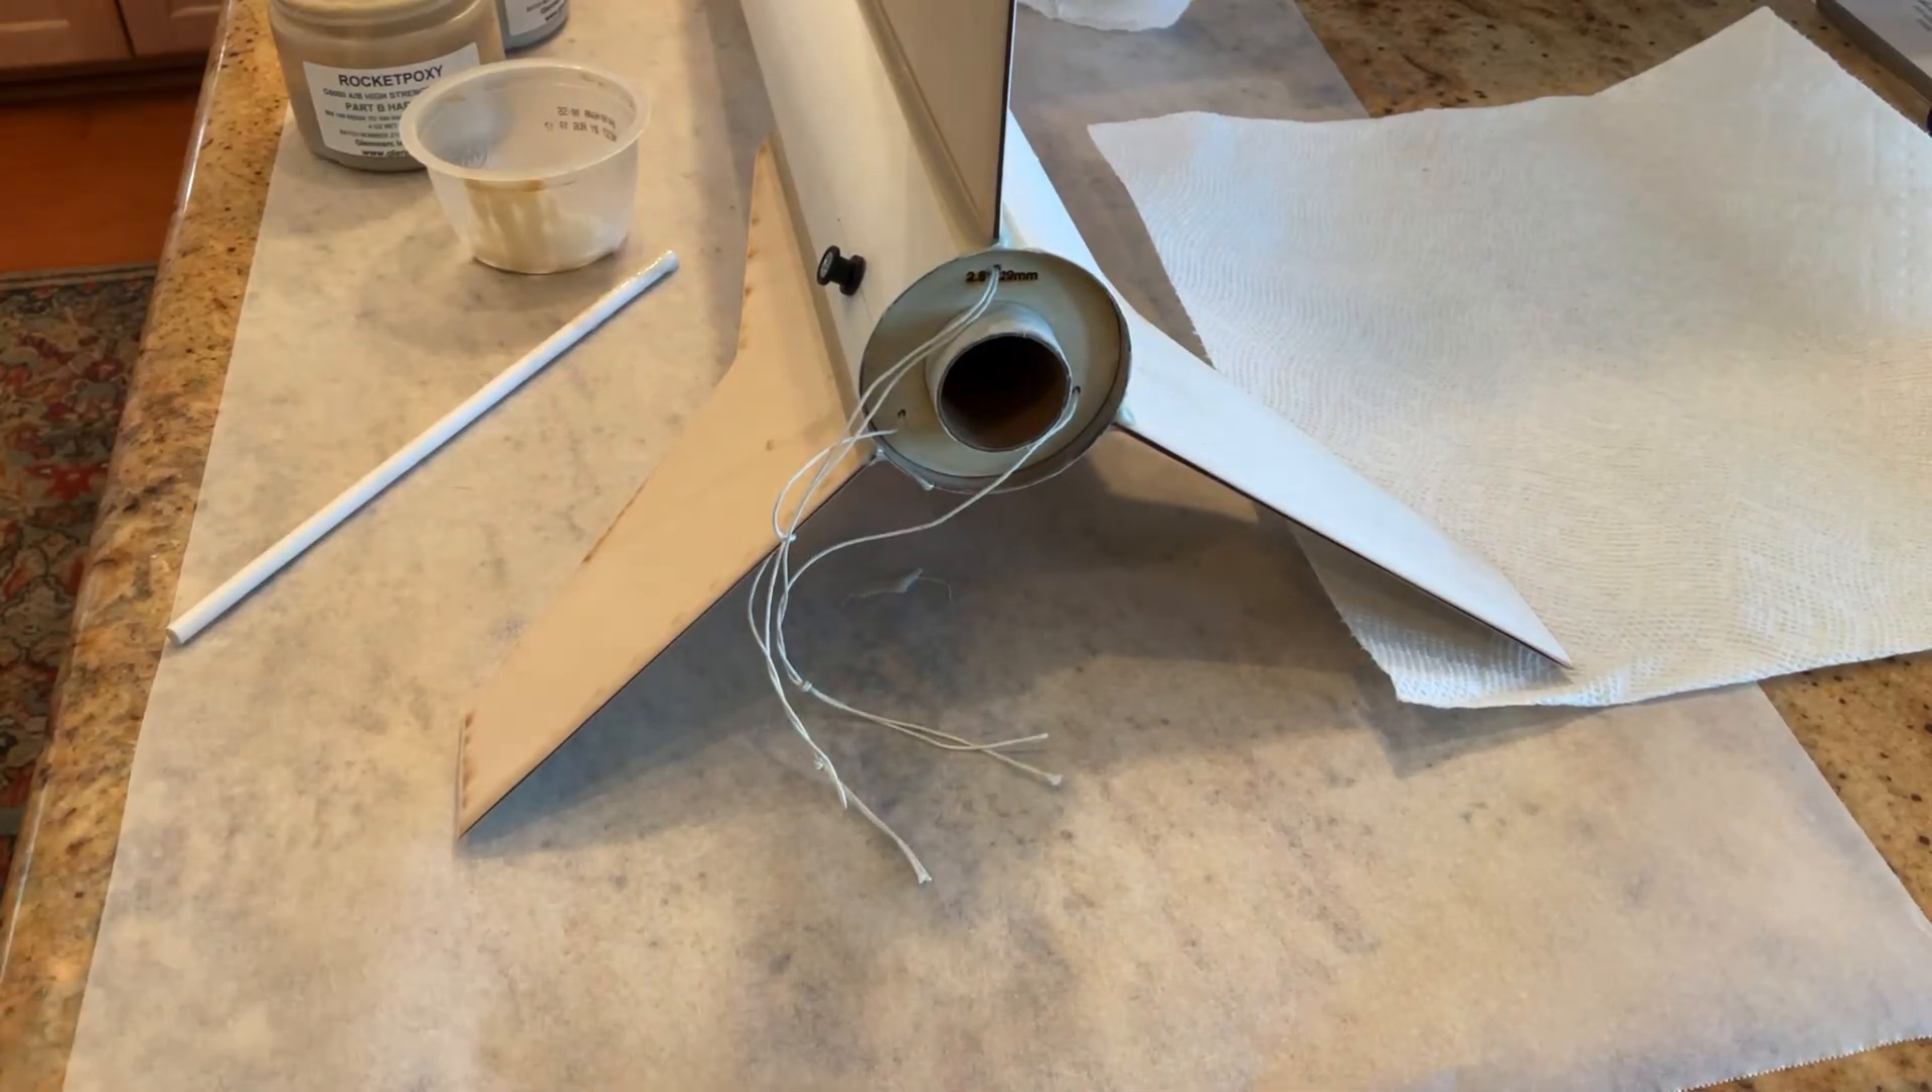So that completes the motor mount assembly and I'll just cut those strings off and I'm done mounting the motor mount.